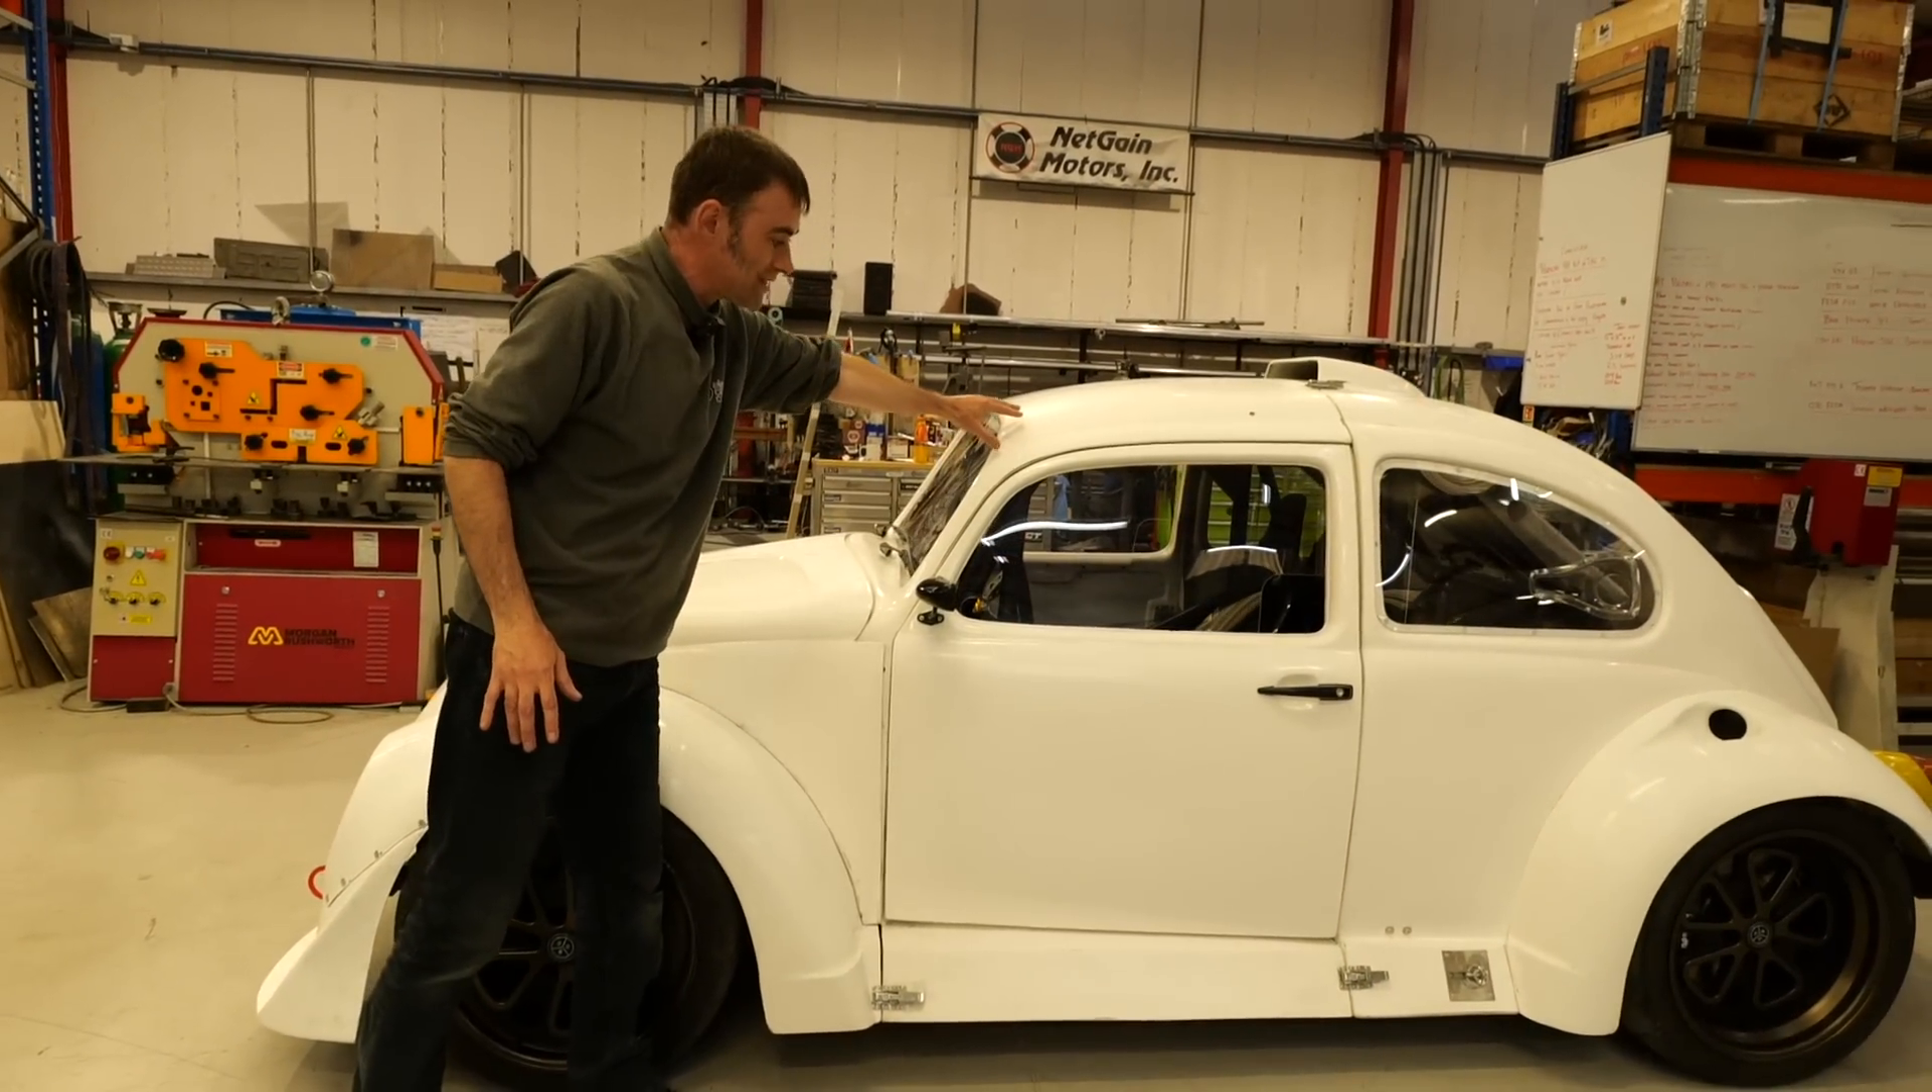So we've got the bodywork on, we've got the rear clip here, and we've got the doors on.